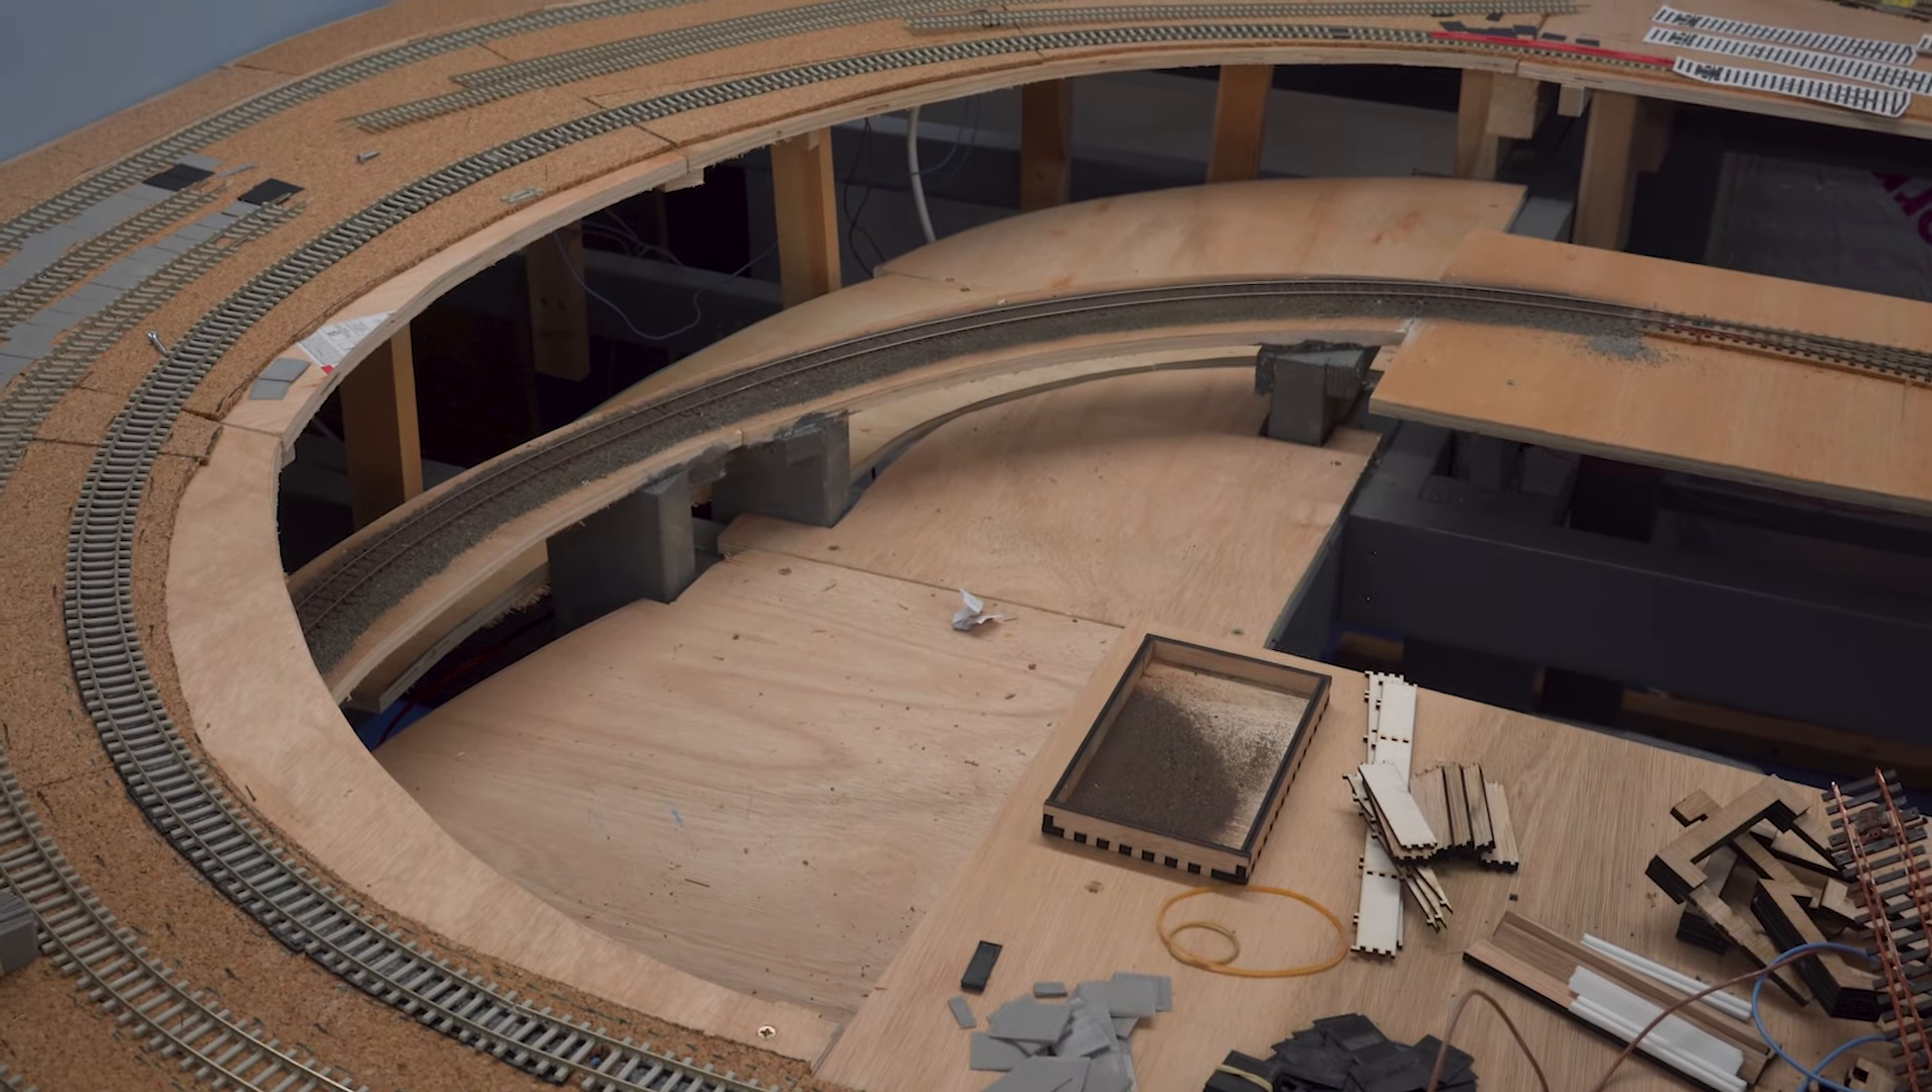Down the back here you'll see that I've put some baseboard in on the lowest possible level meaning that then that's kind of free to kind of sculpt in terms of landscape.